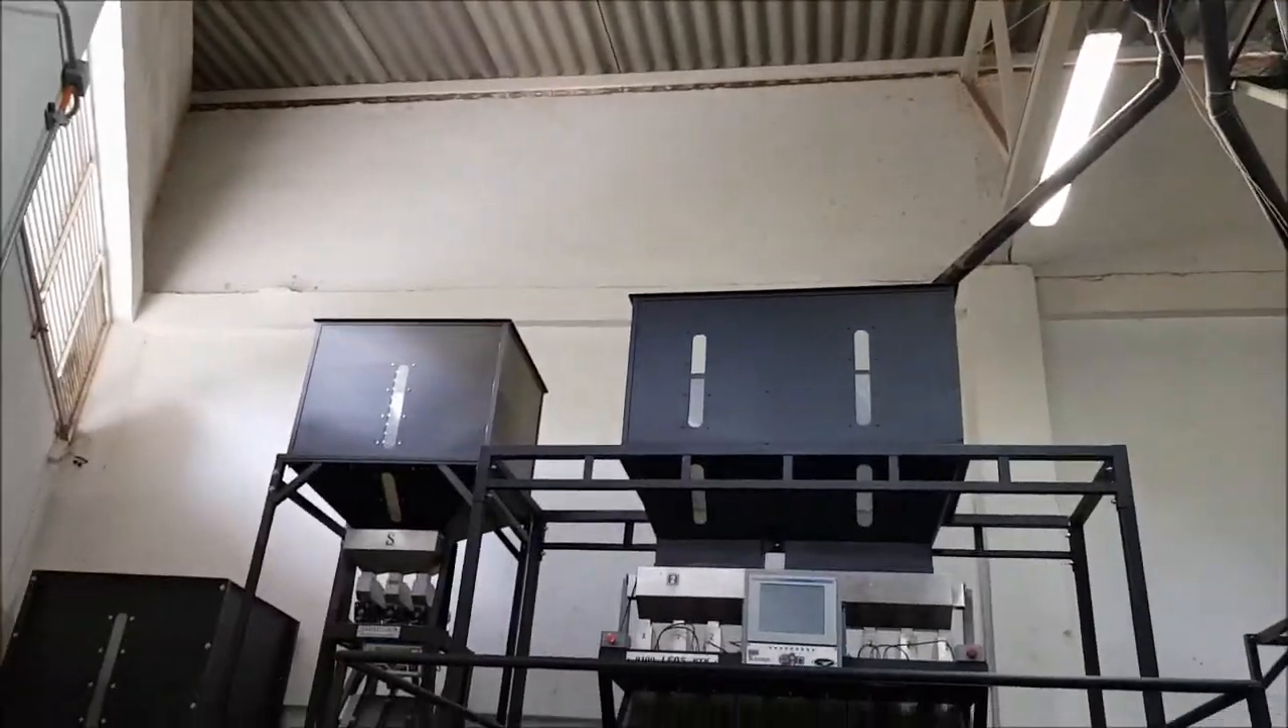Aquí hemos terminado de instalar la tolva doble para esta máquina electrónica.